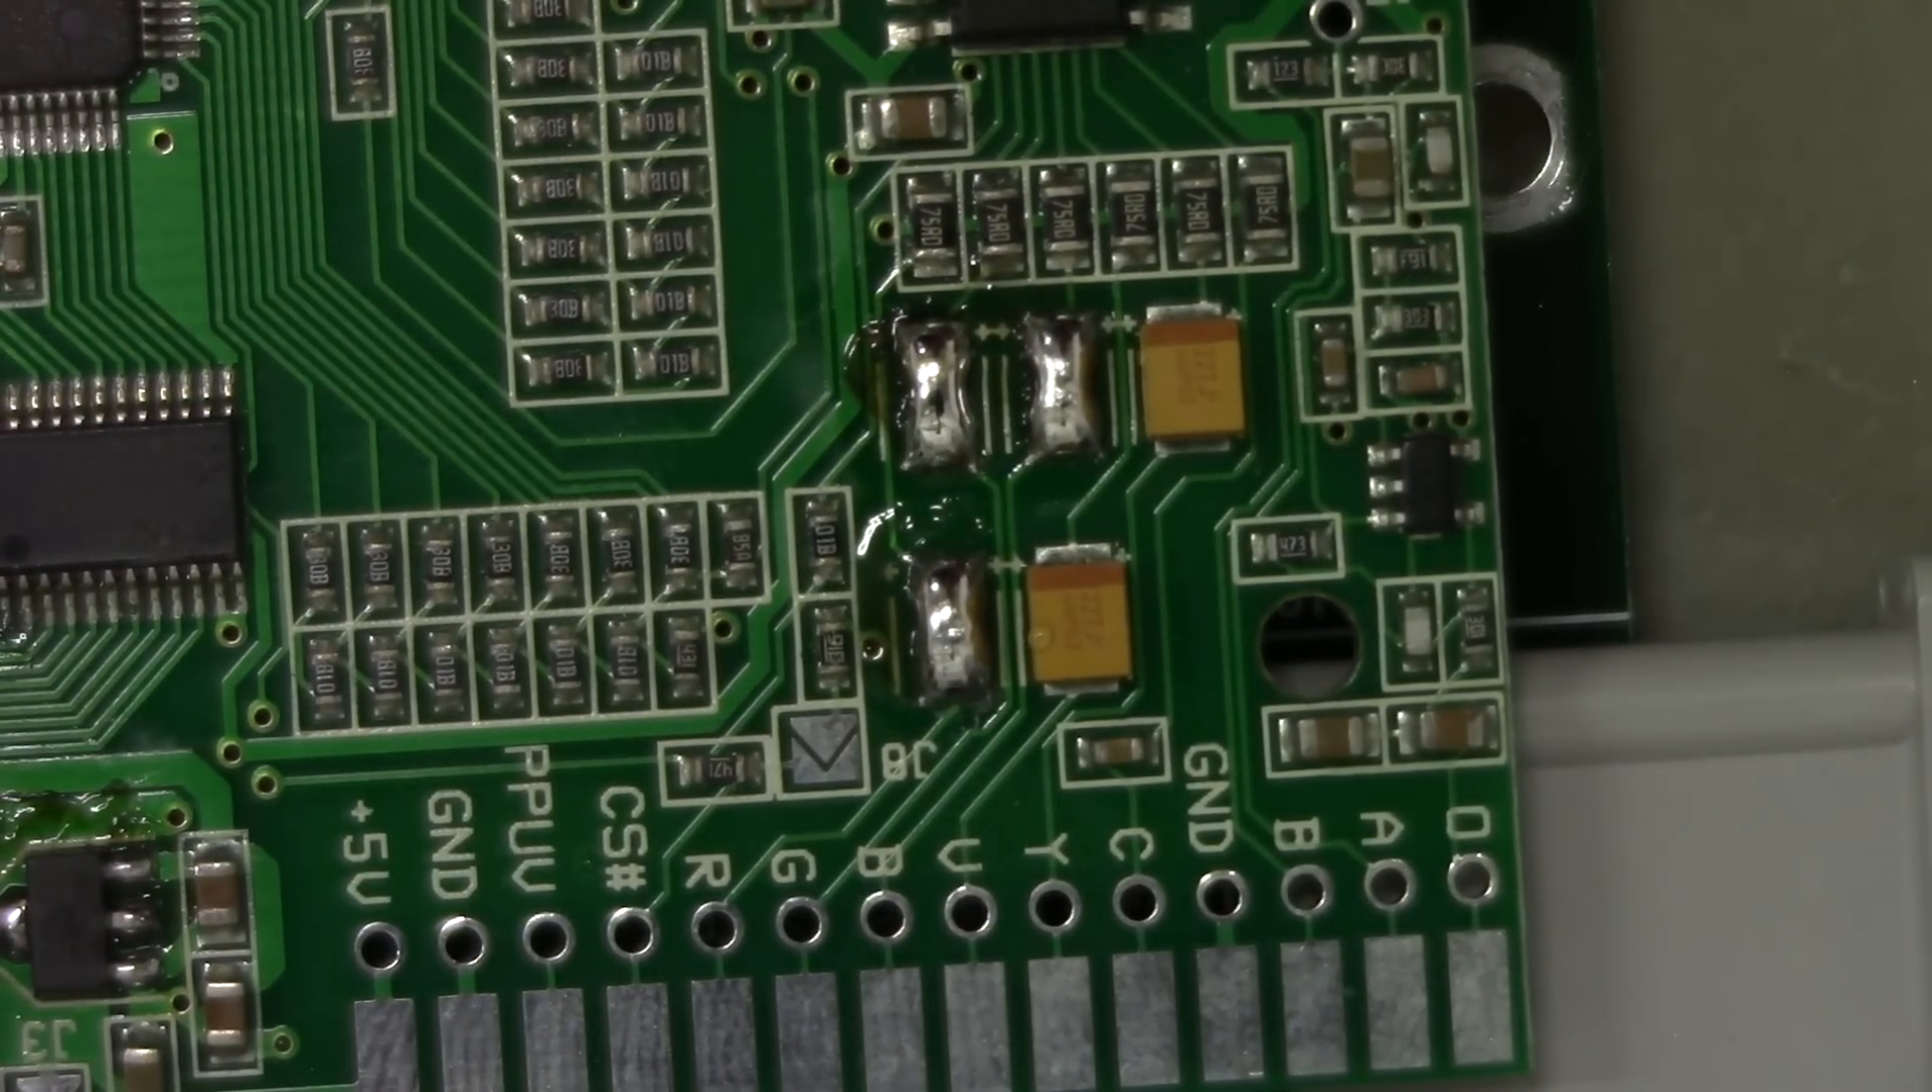So at any rate, we just removed those three caps and we just simply bridged their connections.